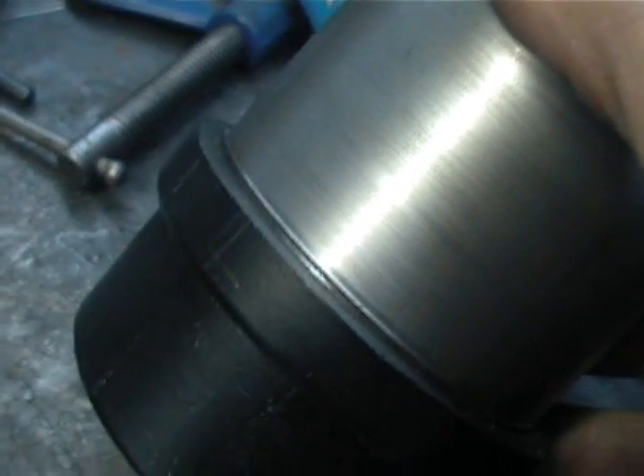And then I turned this piece of 60mm stock here that would fit perfectly inside the little registering surface that I have cut there.